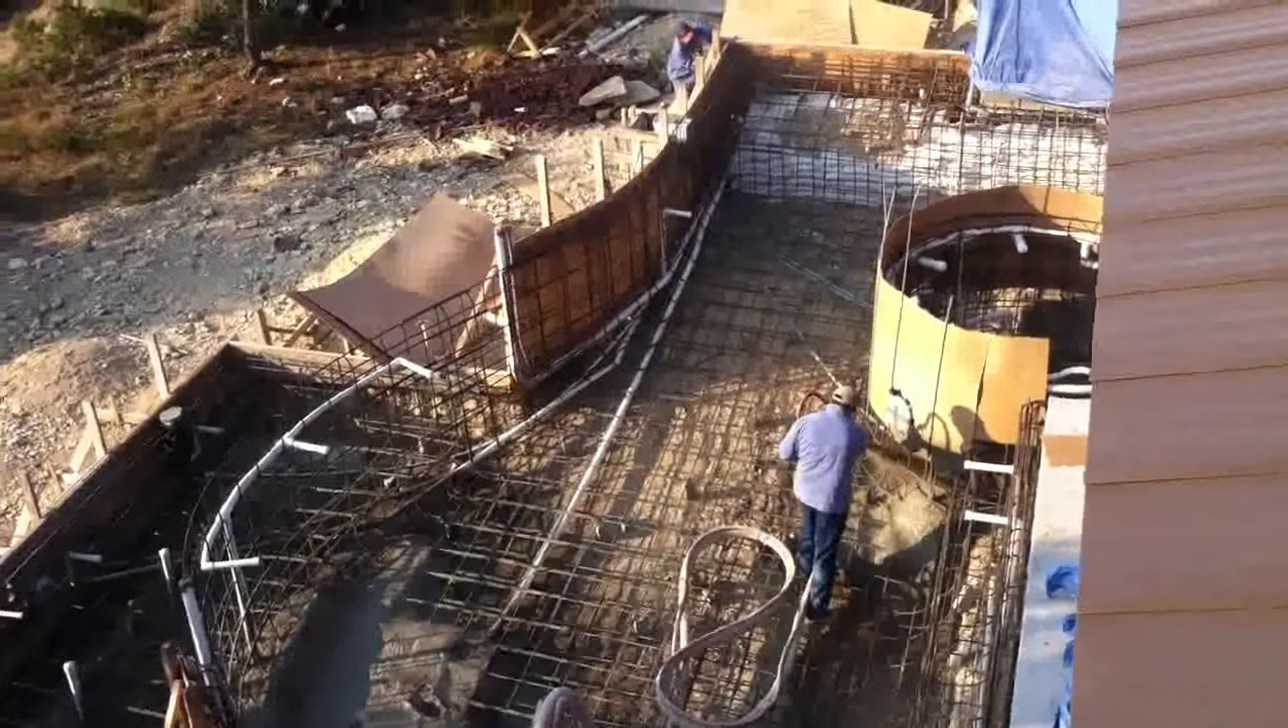As you can see all of the rebars already been installed and formed up.